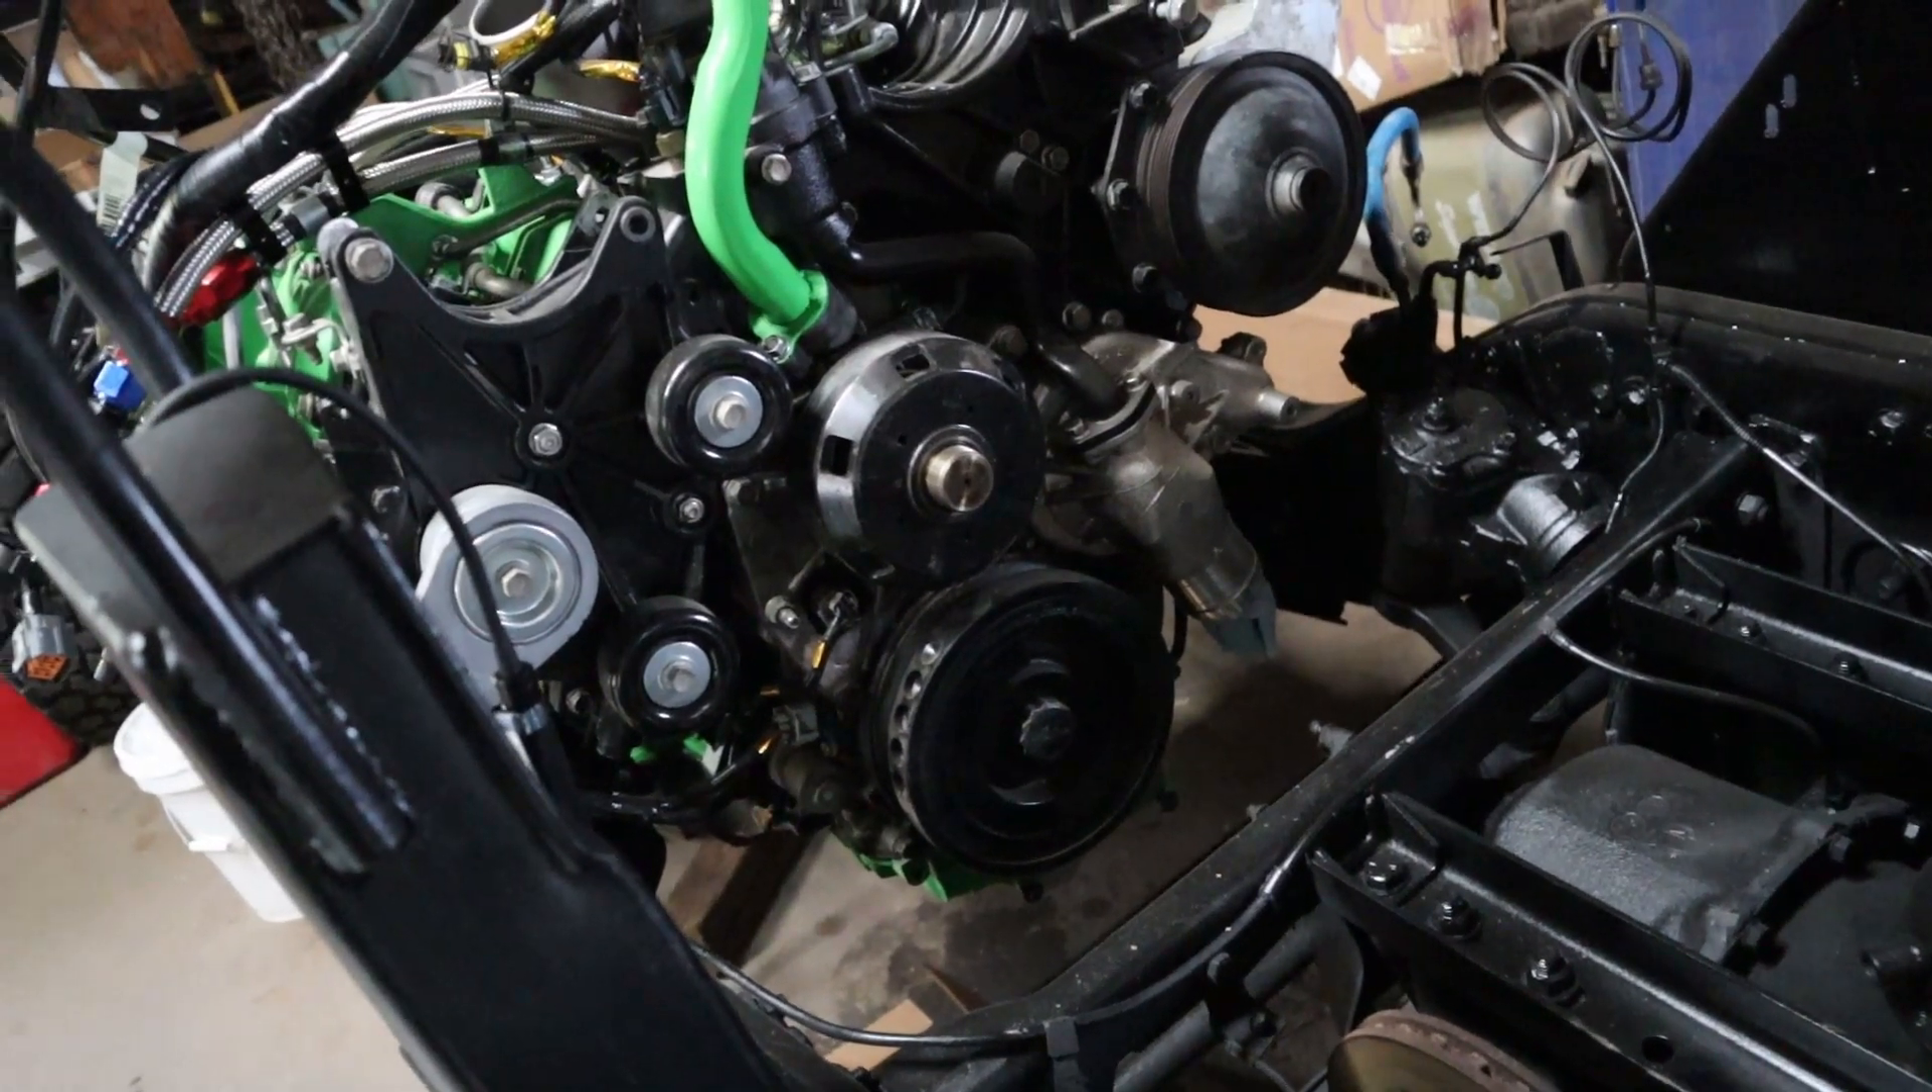We have a lot of stuff in but we are still waiting on finding an engine fan on here.